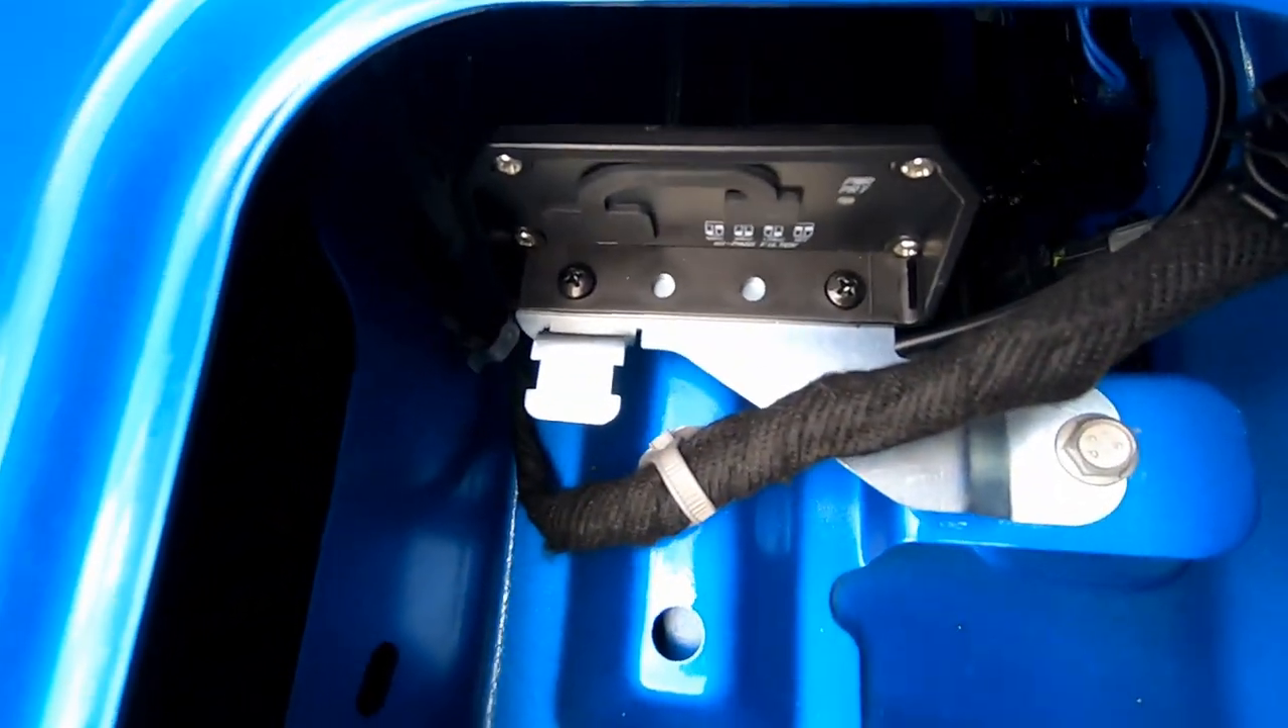All right guys we got the amp installed you guys will see there are four screws that we had to screw in.